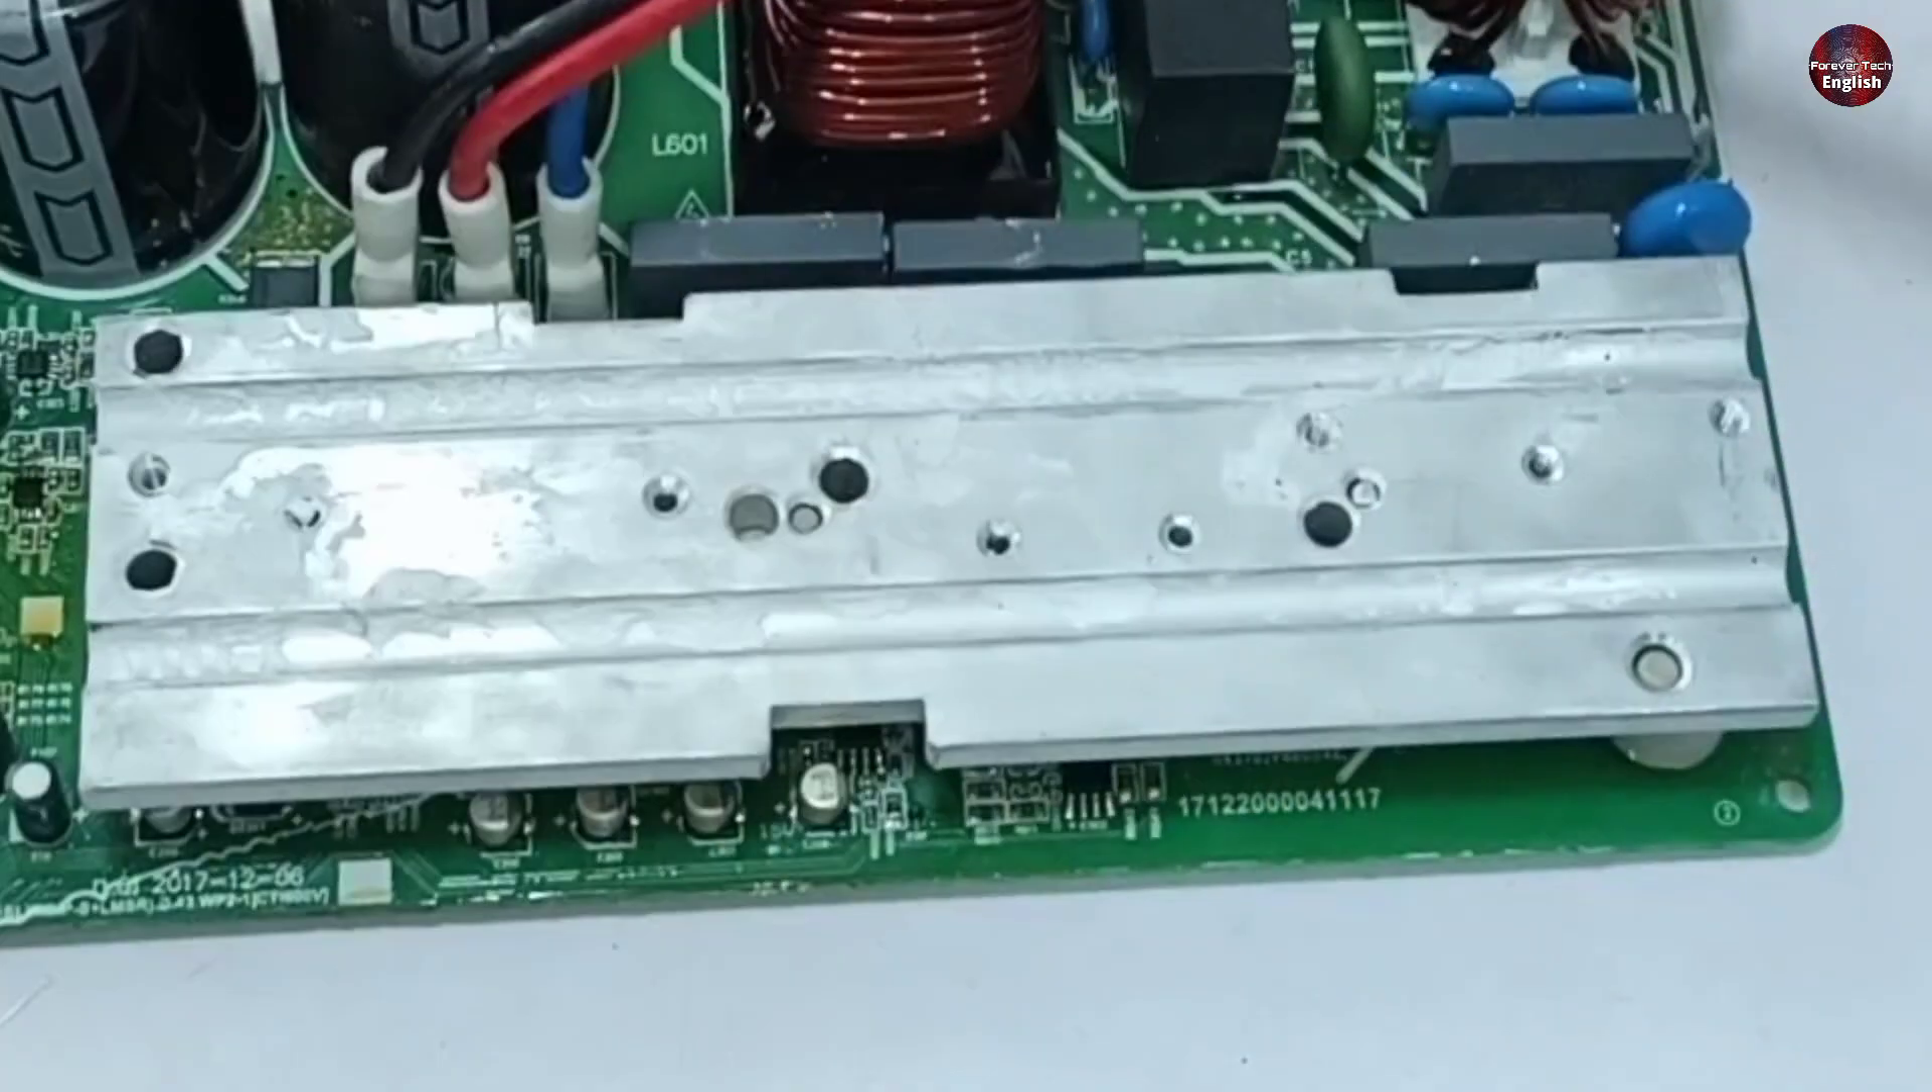The benefit of this compound is that it transfers the heat quickly toward the heat sink, which is dissipated from these electronic components. Now I have installed the heat sink back on the board.